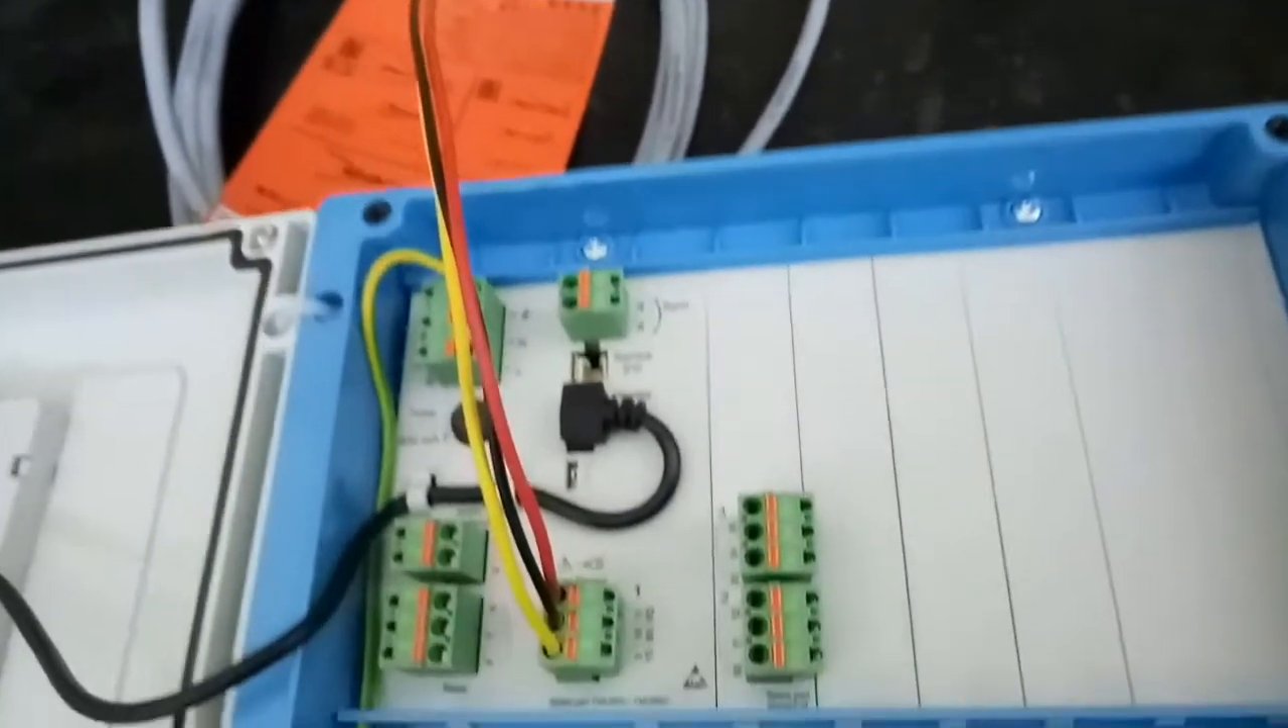یہ ییلو بلیک اور ریڈ یہ سنسر ہم نے کنیکٹ کر لیا ہے۔